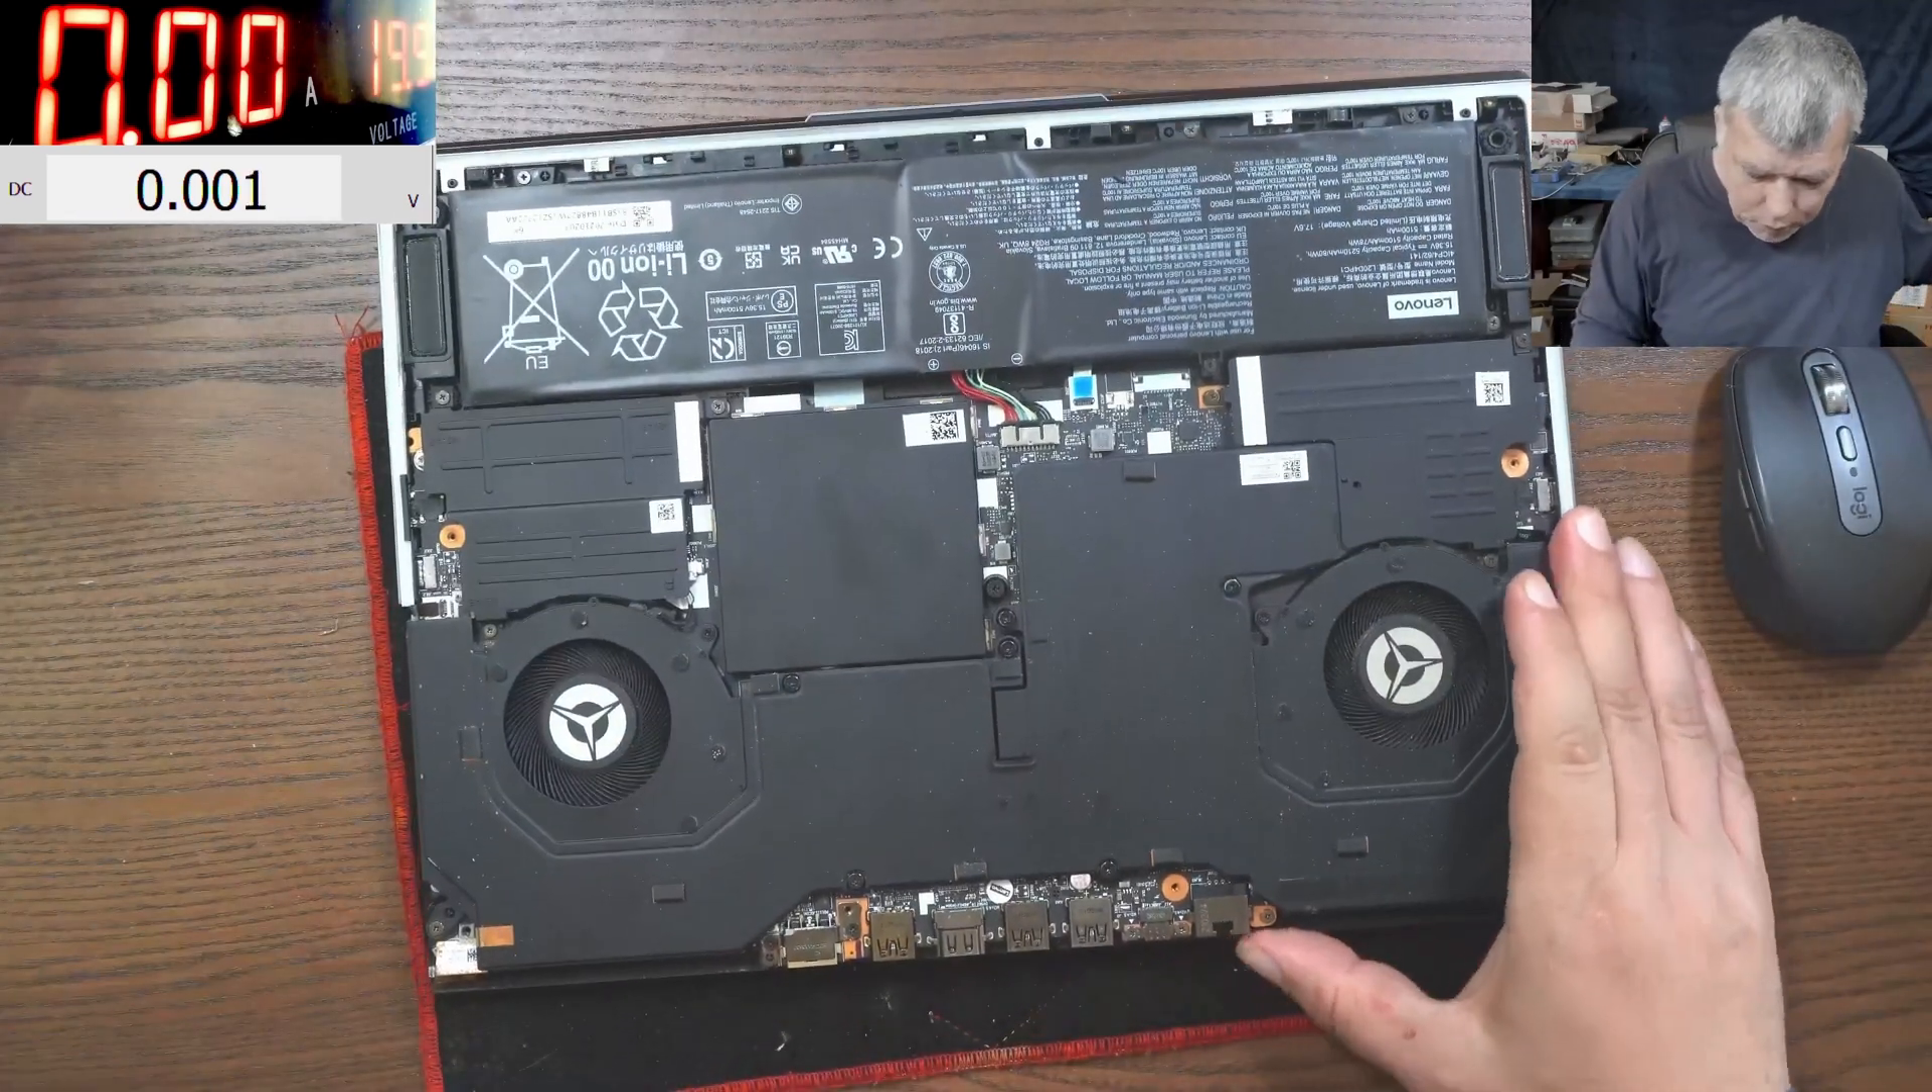Okay, so the back cover is removed.